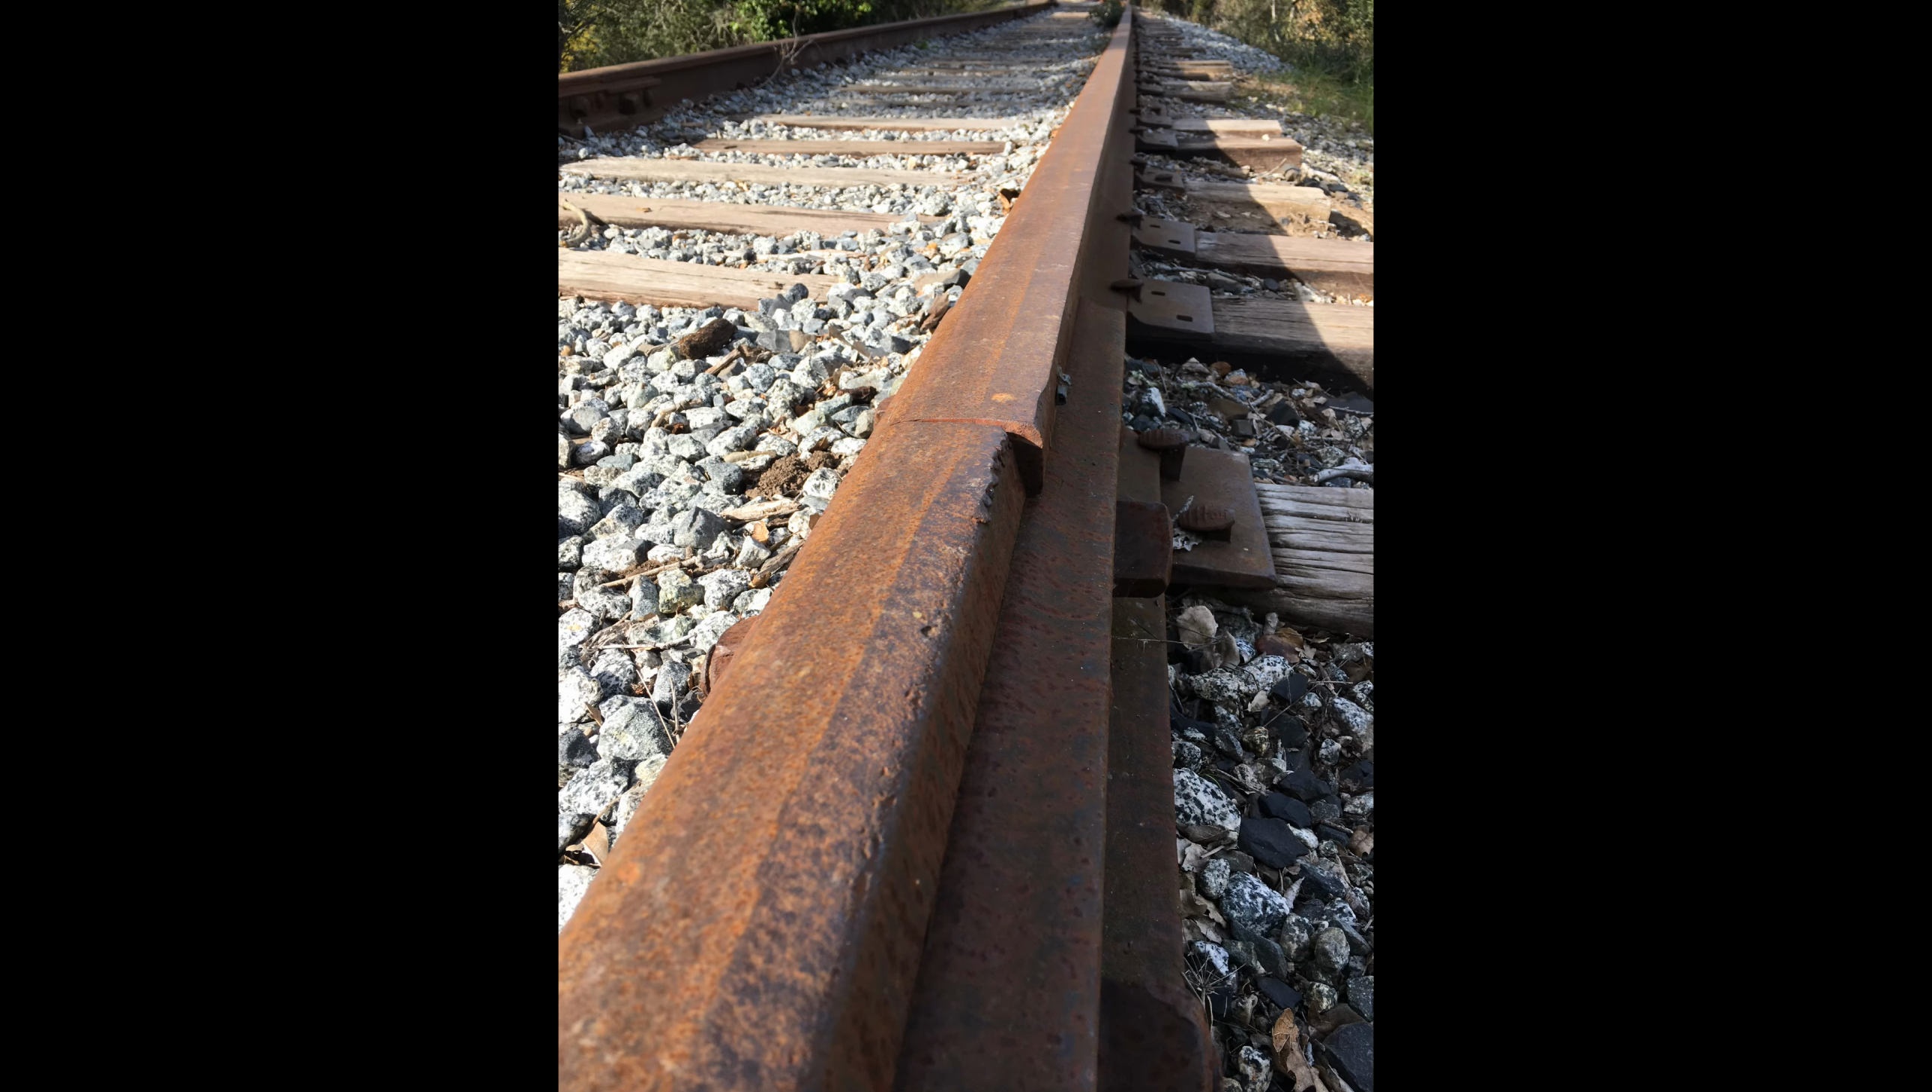Sometimes these rails here, sometimes these rails. Ah, they're not completely lined up. Well, yeah, they're misaligned.